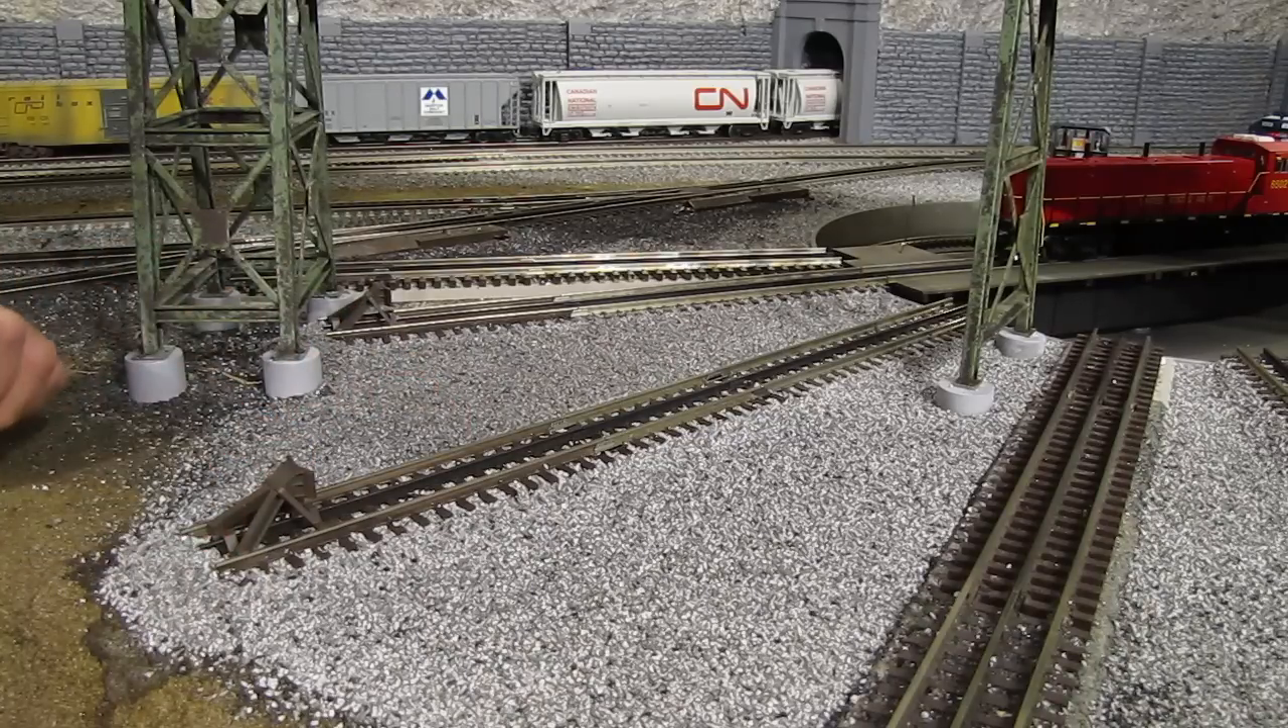And I added a little Atlas track bumper down here.